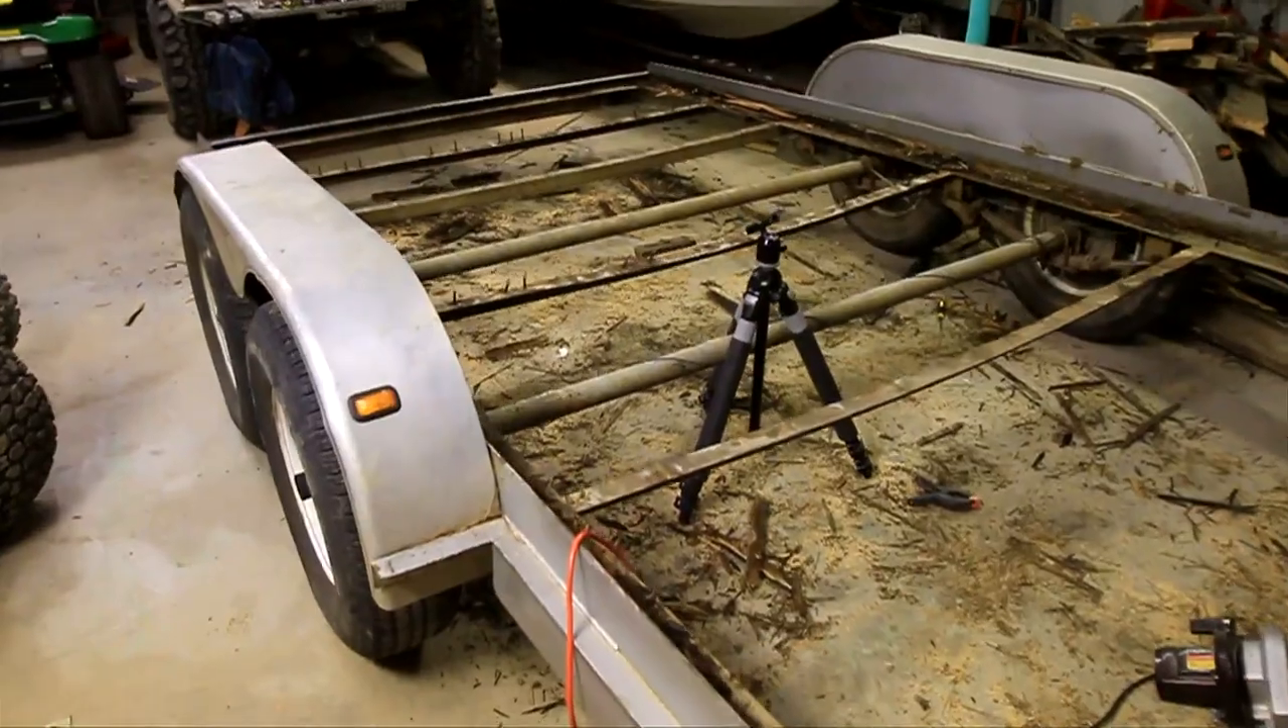We've got all the wood off.